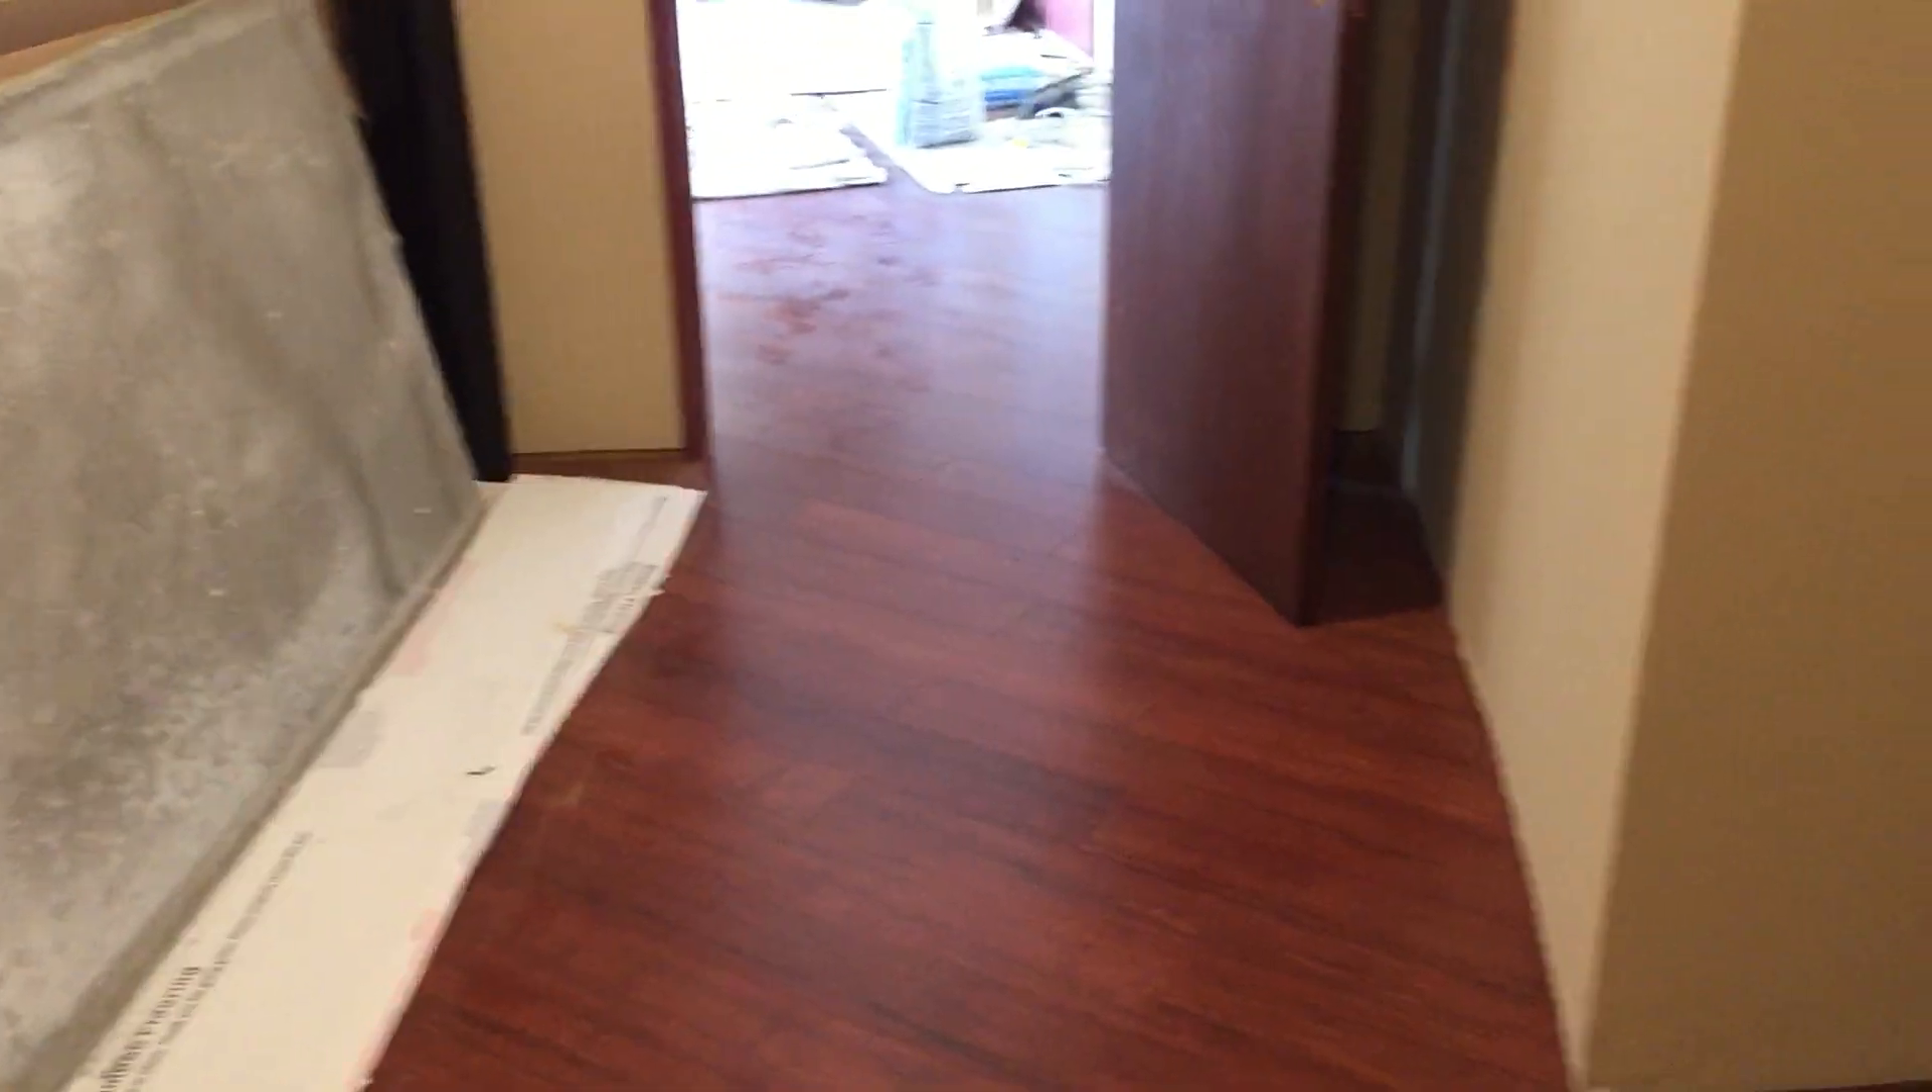As you can see, it turned out fantastic. Still needs the baseboard trim installed and everything like that, but by and large this closet, this room is almost done.